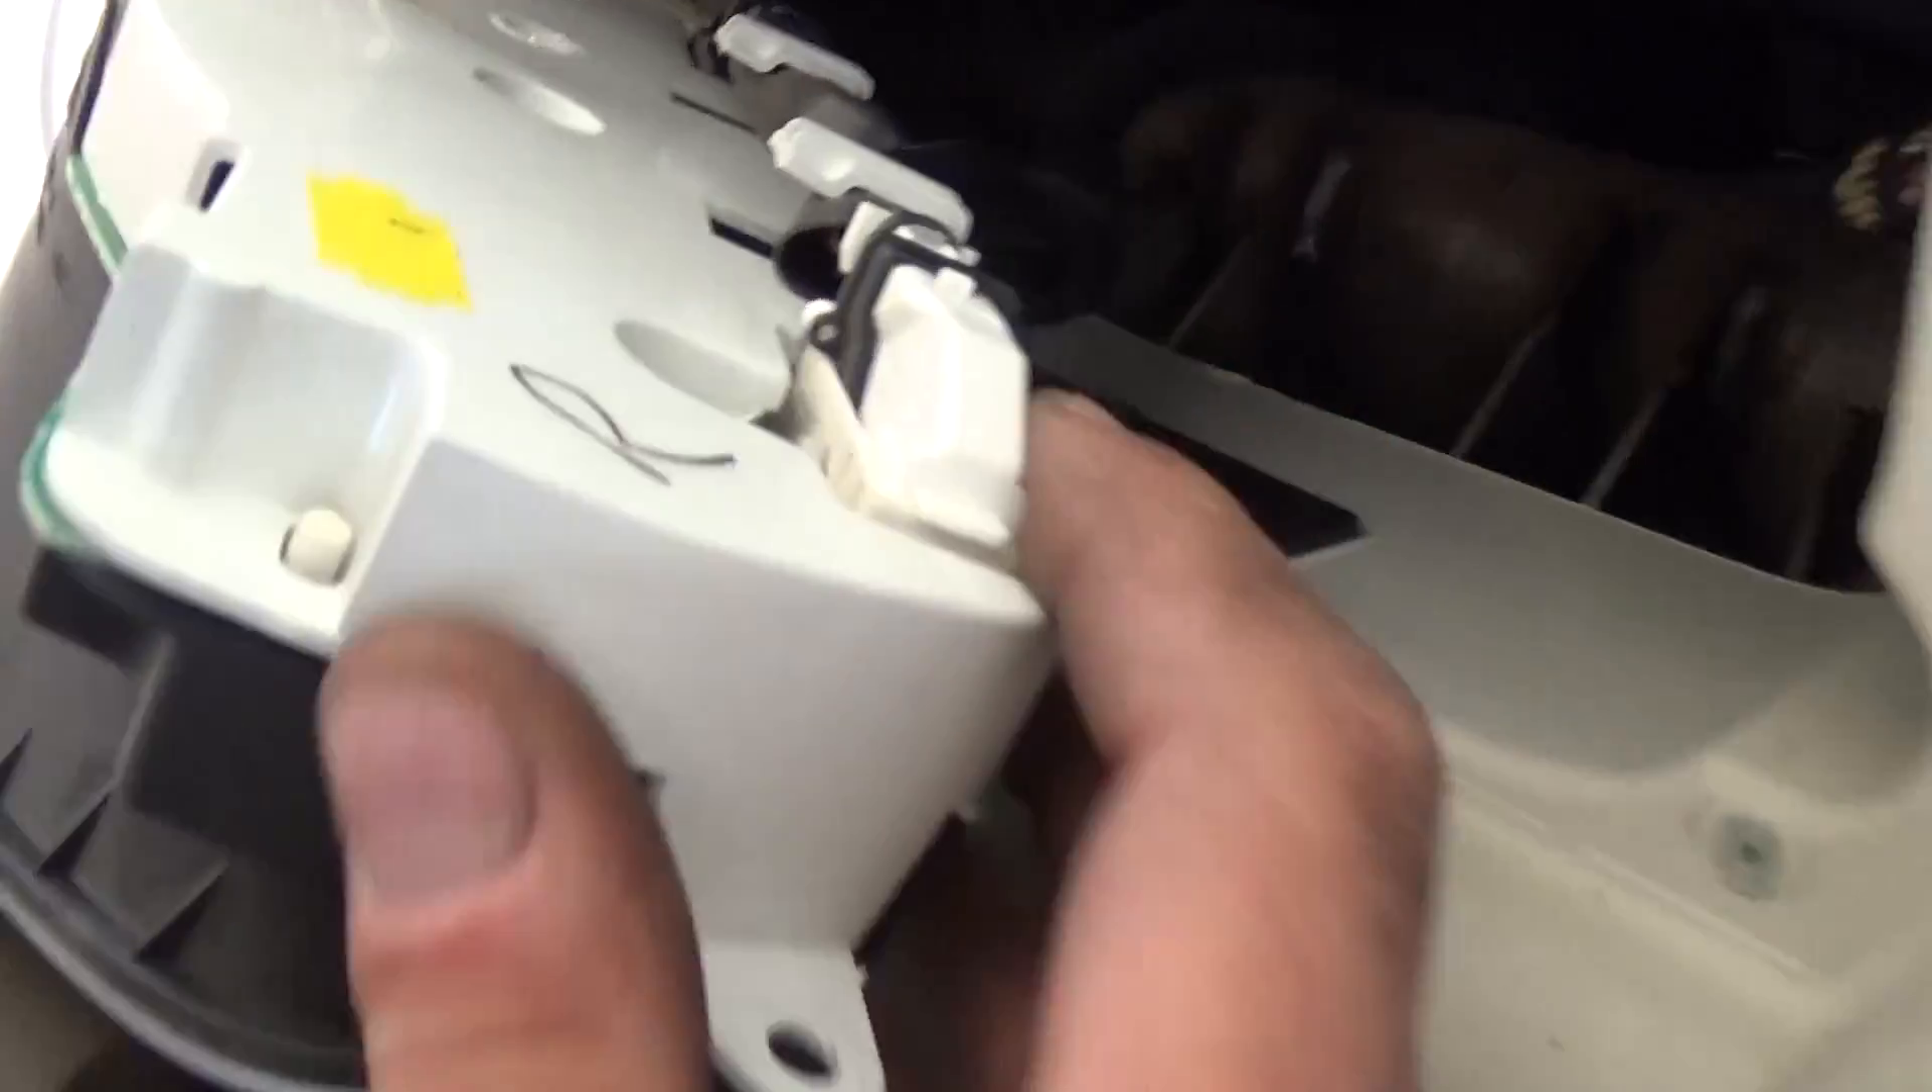Now we have the wiring still on the back right here.